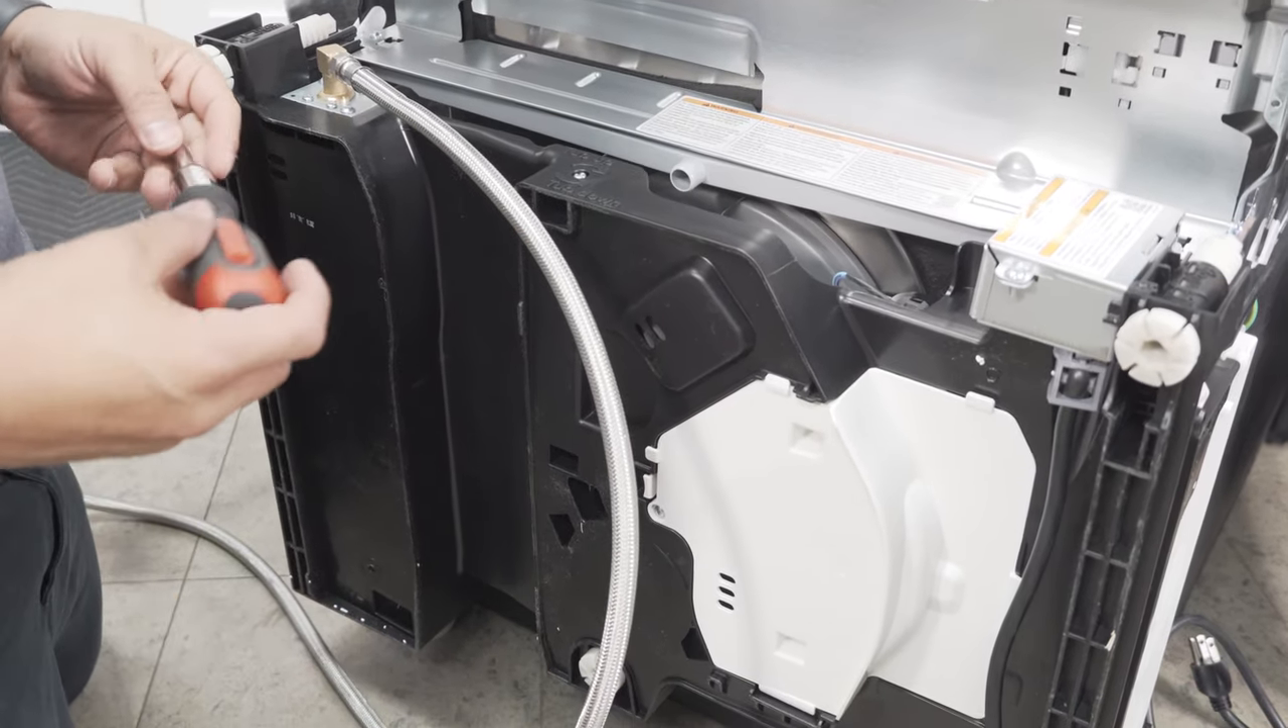And we have our water line already attached and ready as well.